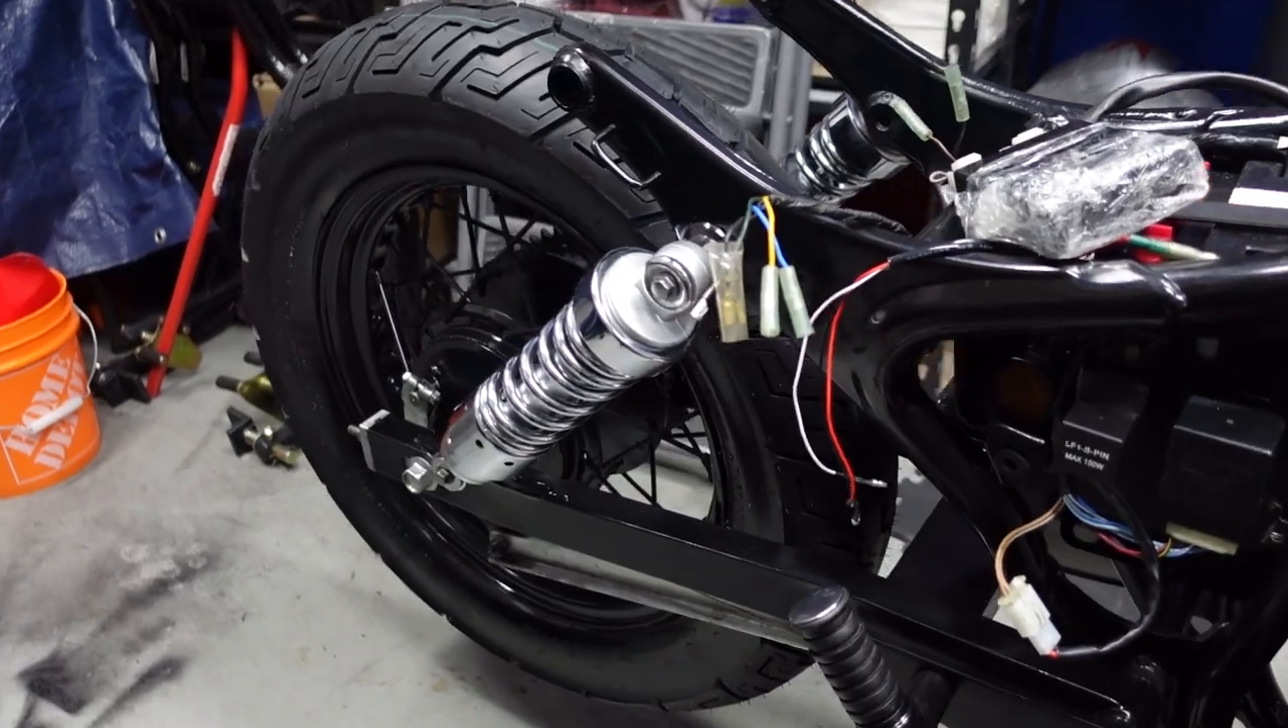Okay I have the wheel installed again. Everything's hooked up. So now let's test the brakes out.